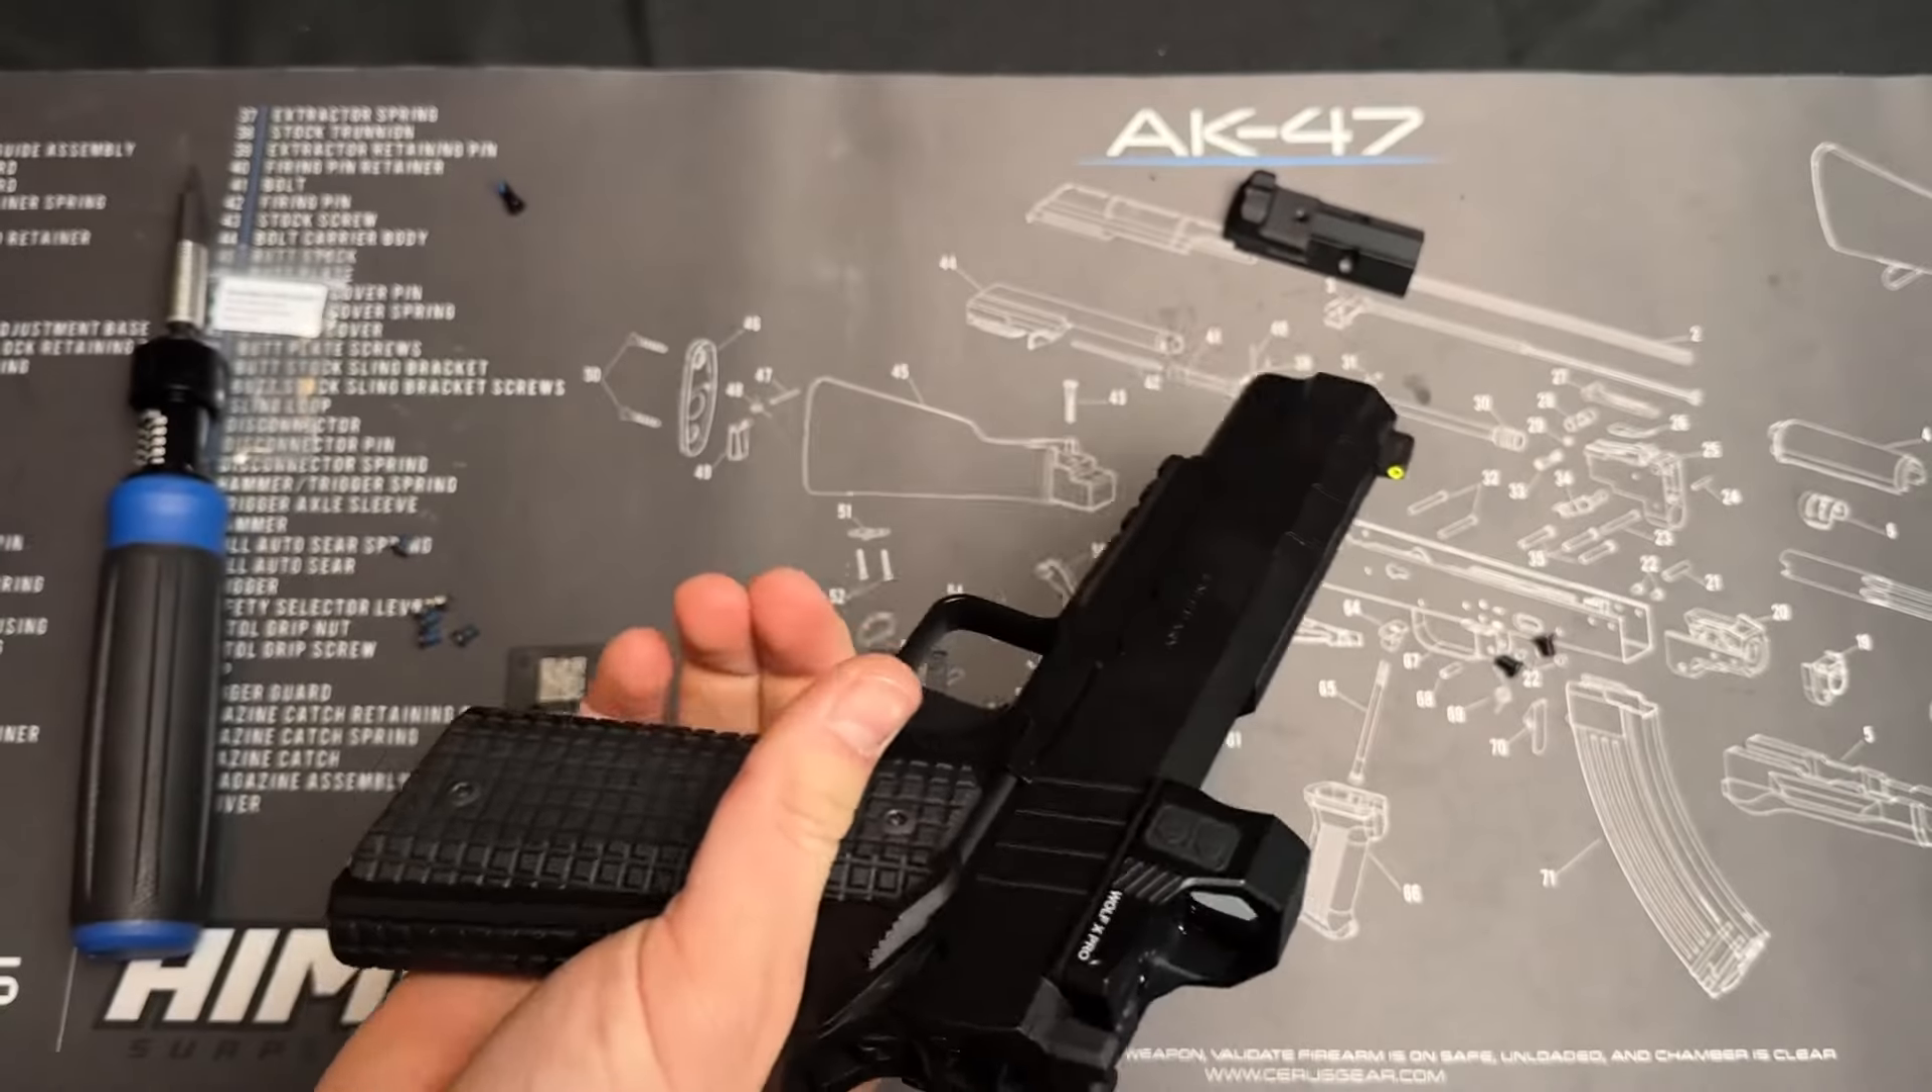And with that you now have your red dot mounted to your 1911.